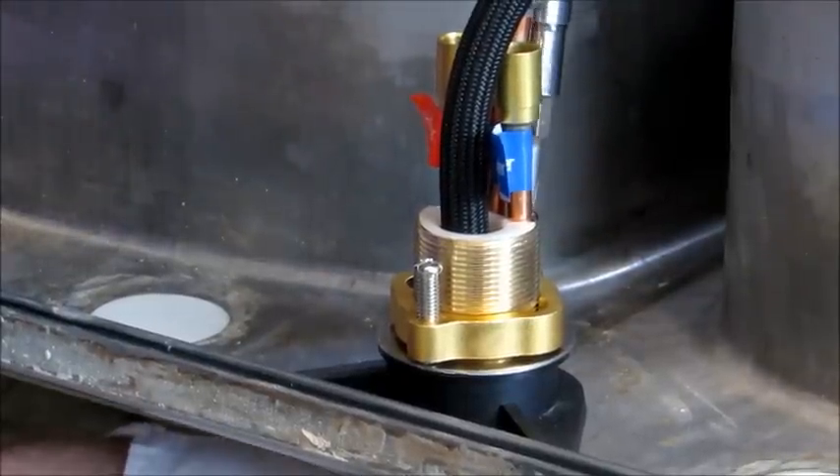I've managed to get this jam nut down onto the thread tube as far as possible.